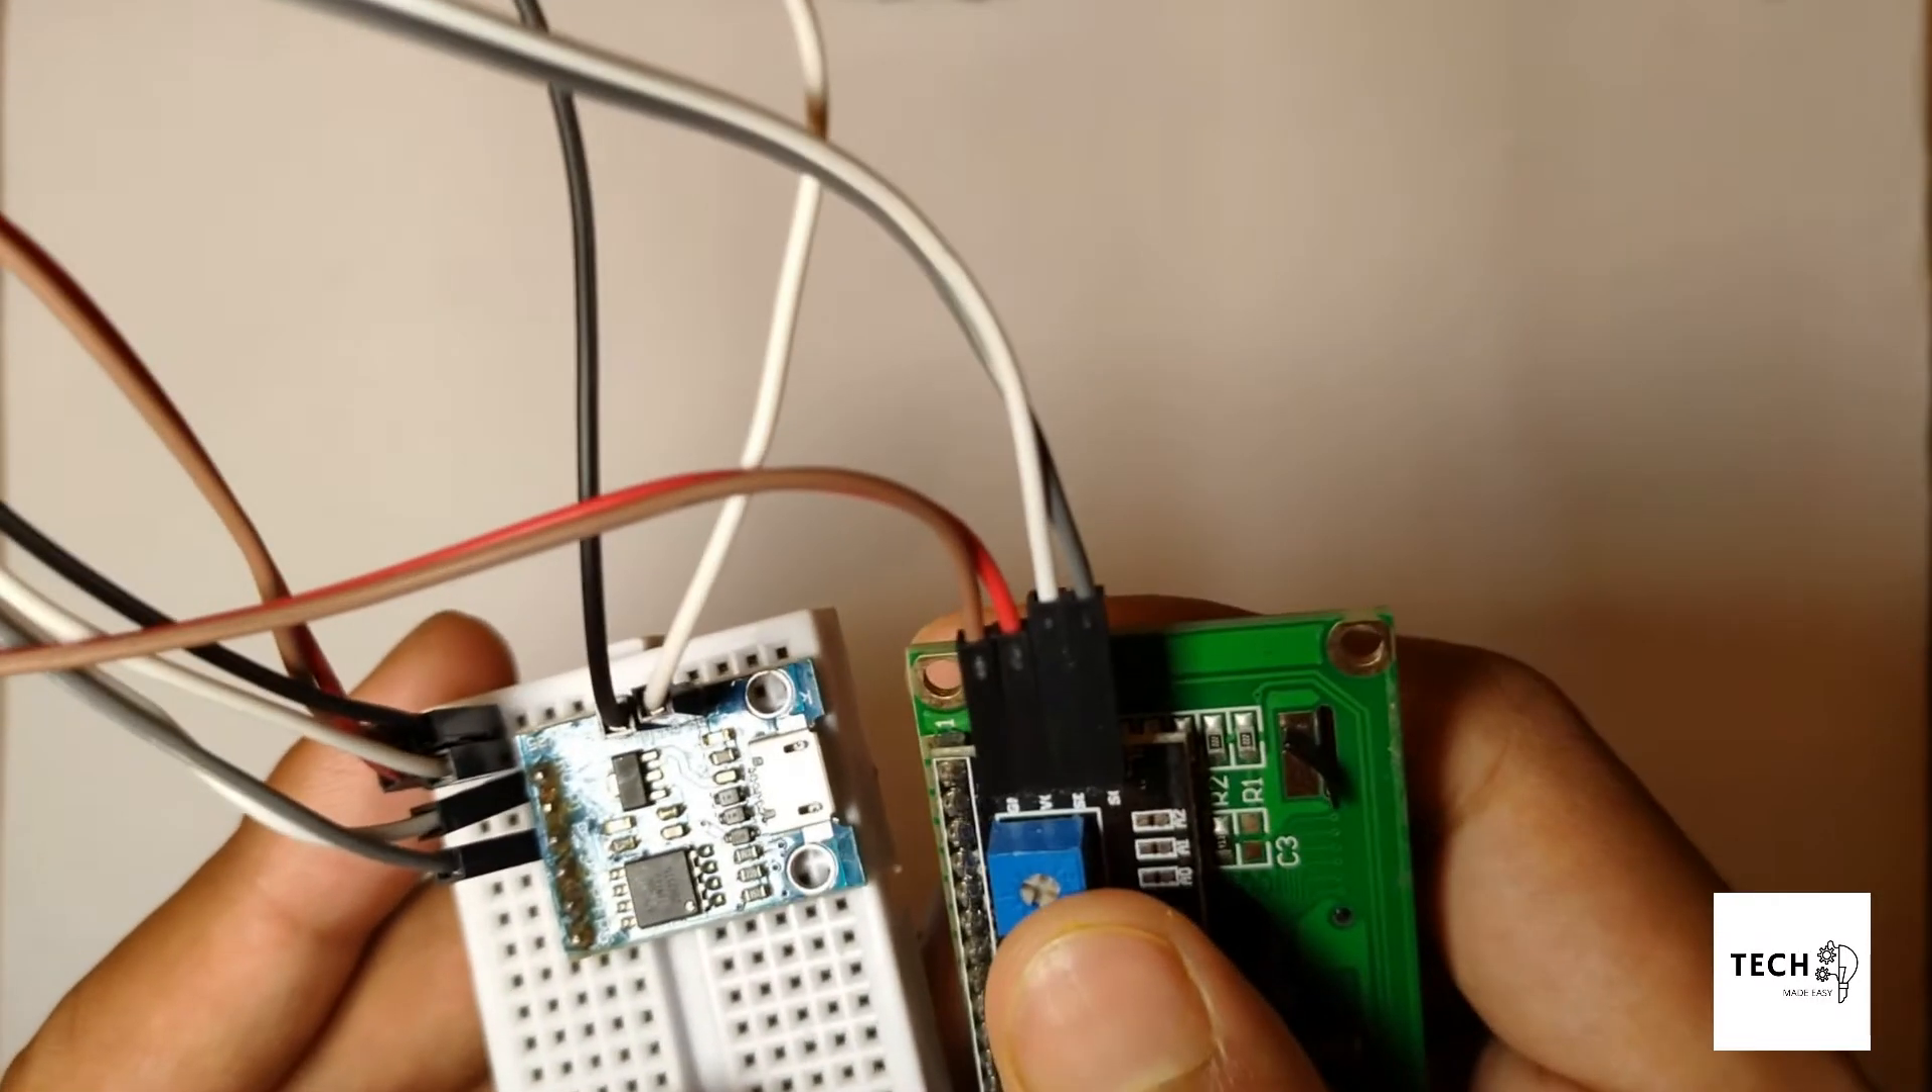As you can see, I have made the connections temporarily on a breadboard.